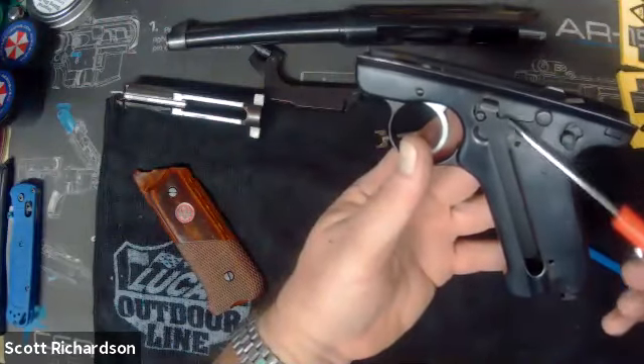So there's the the grip panel taken off.